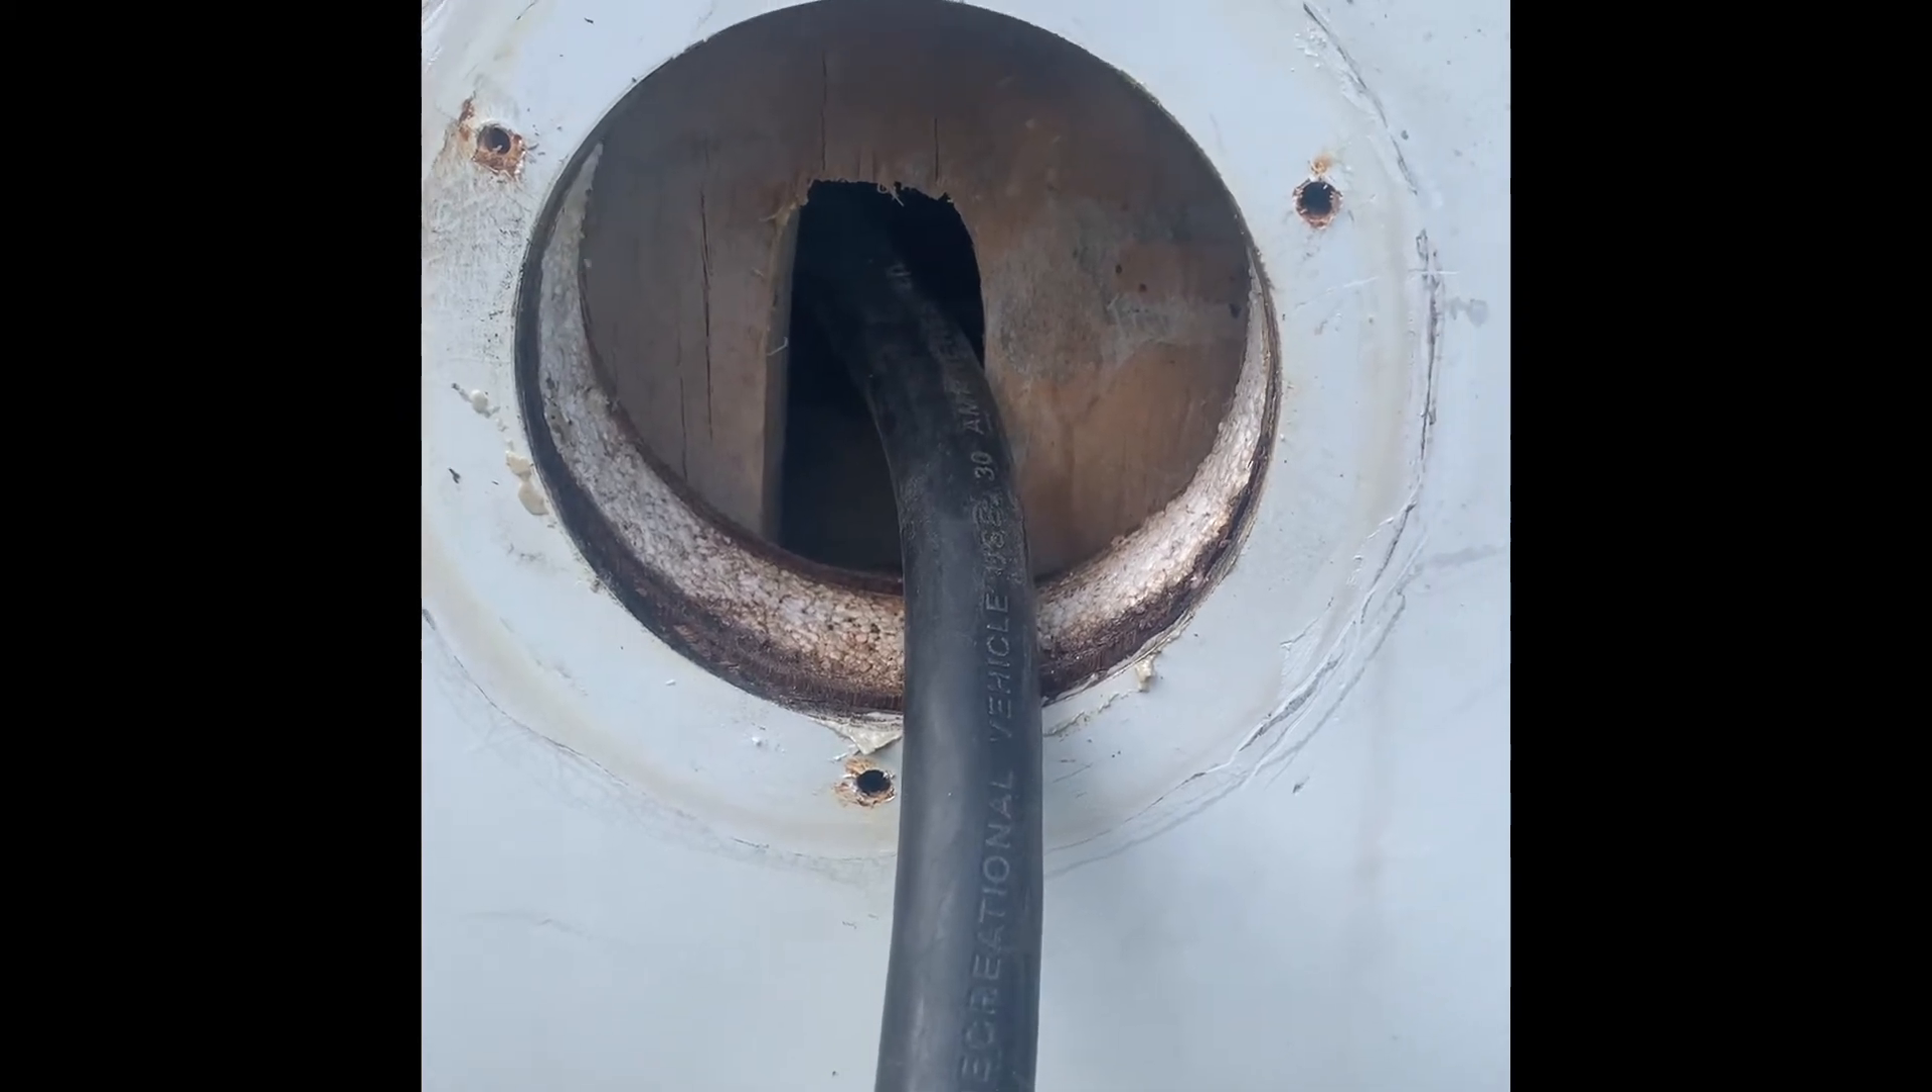Okay so from the outside that's what my plywood chunk looks like installed.